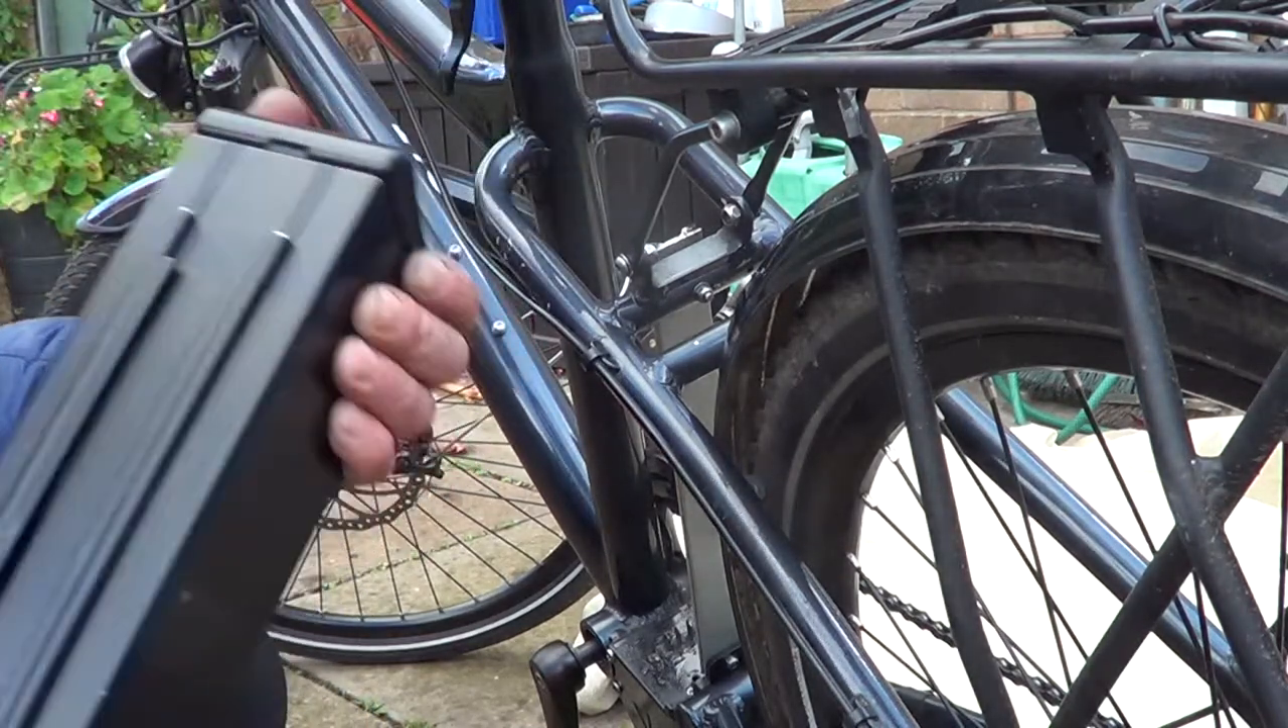So there's the battery so we've now got the battery off.